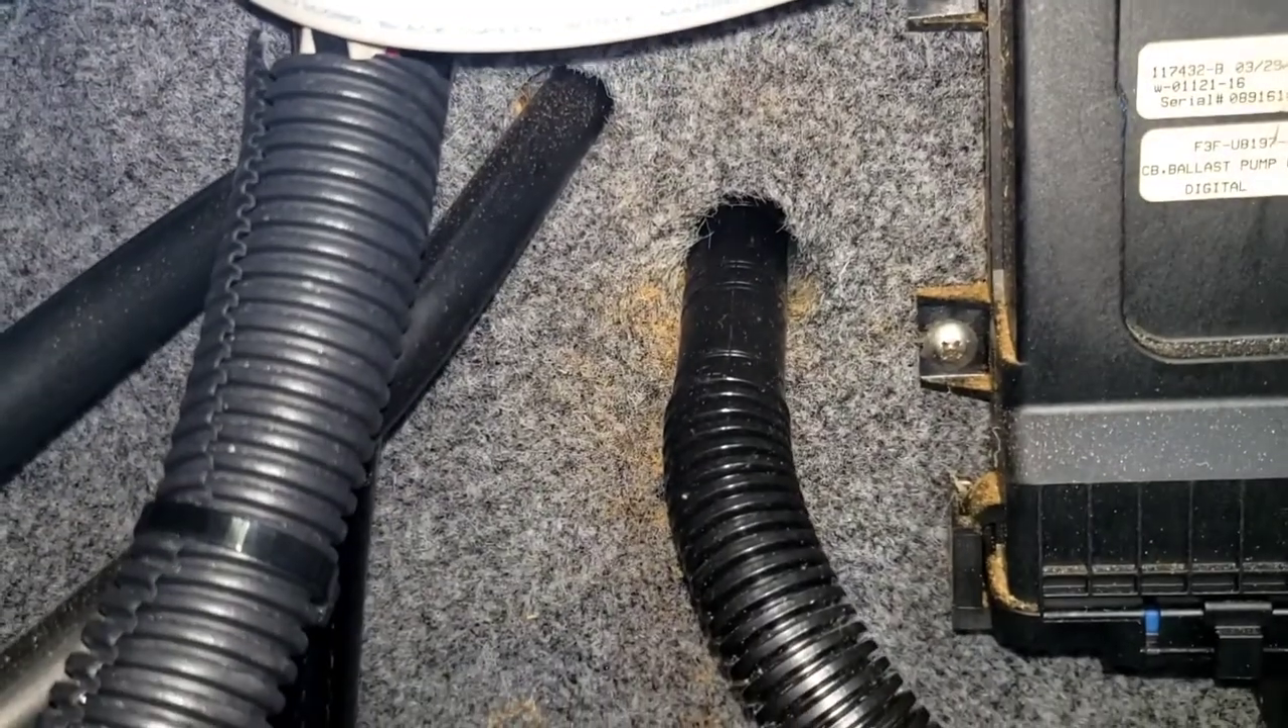And then when you look down in back, that dark black hose in the back there, that's the bilge hose drilled through from the bilge area into the engine compartment, ran it through that hole.